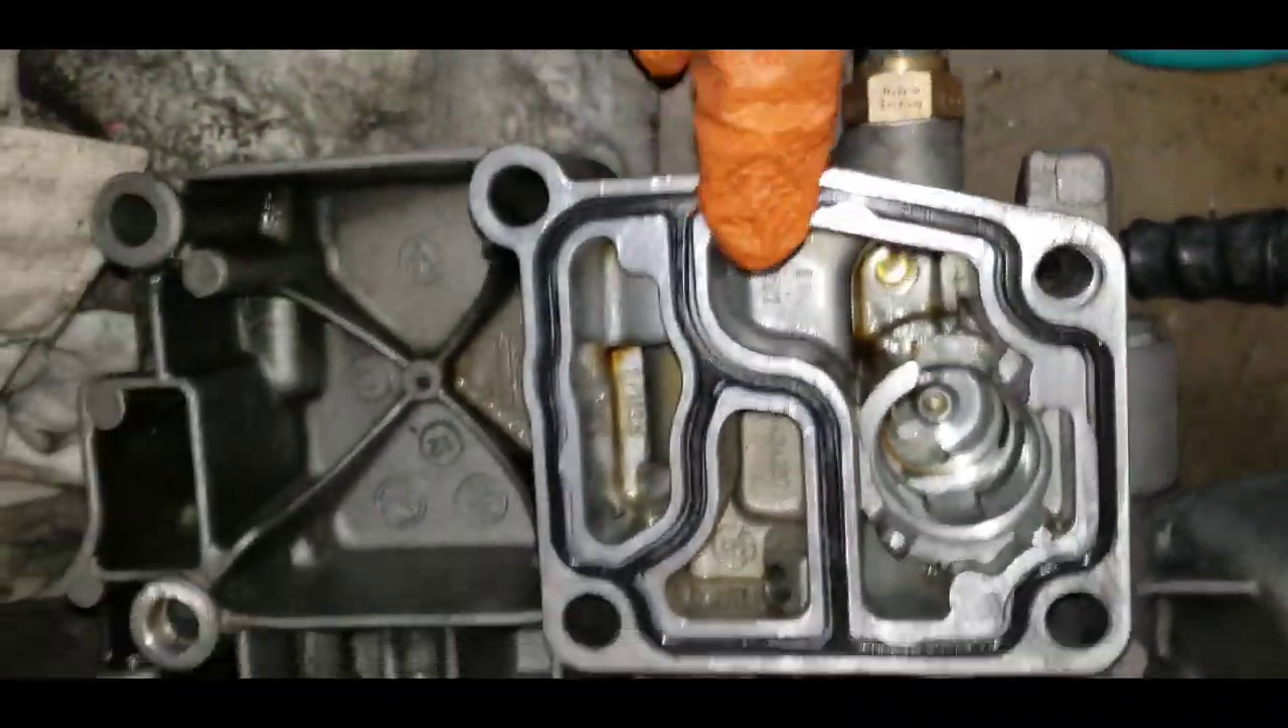So here is the housing already clean and i just put the gasket on.